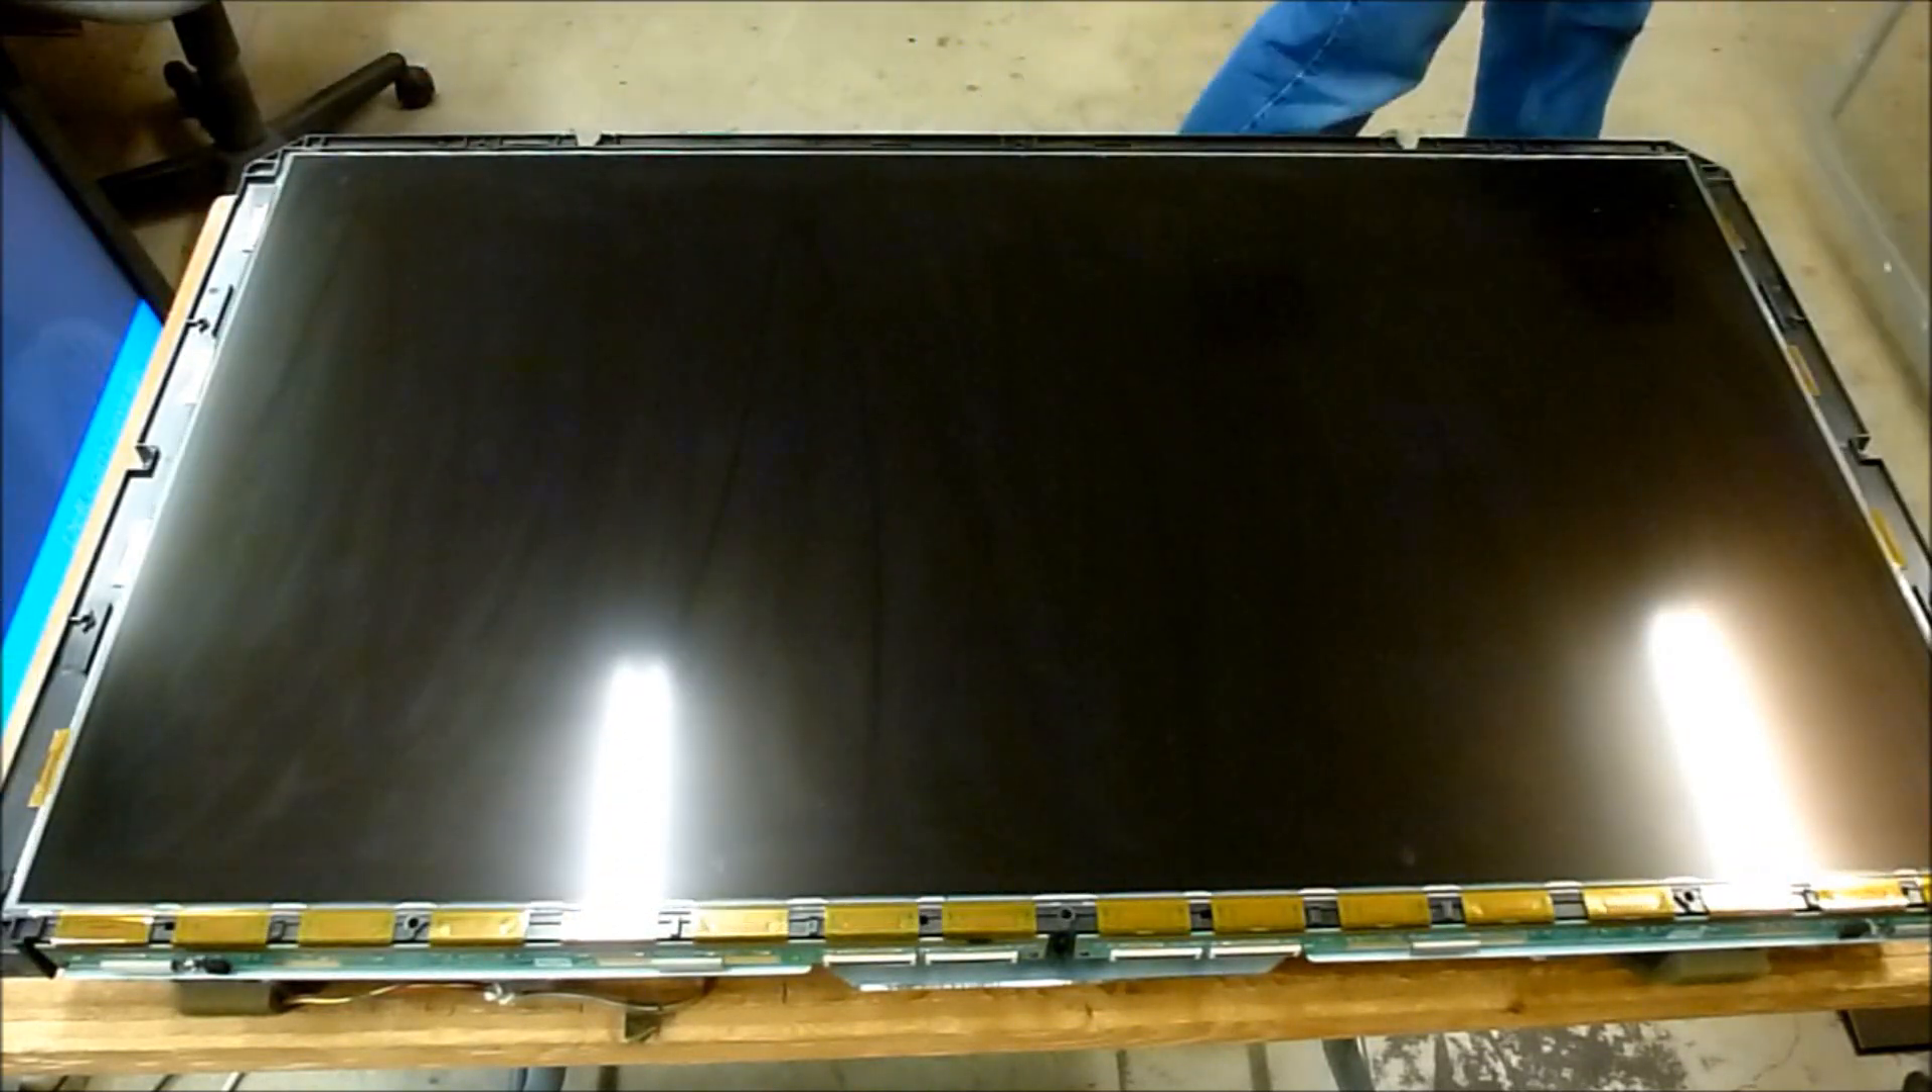So we've got the frame completely off here.